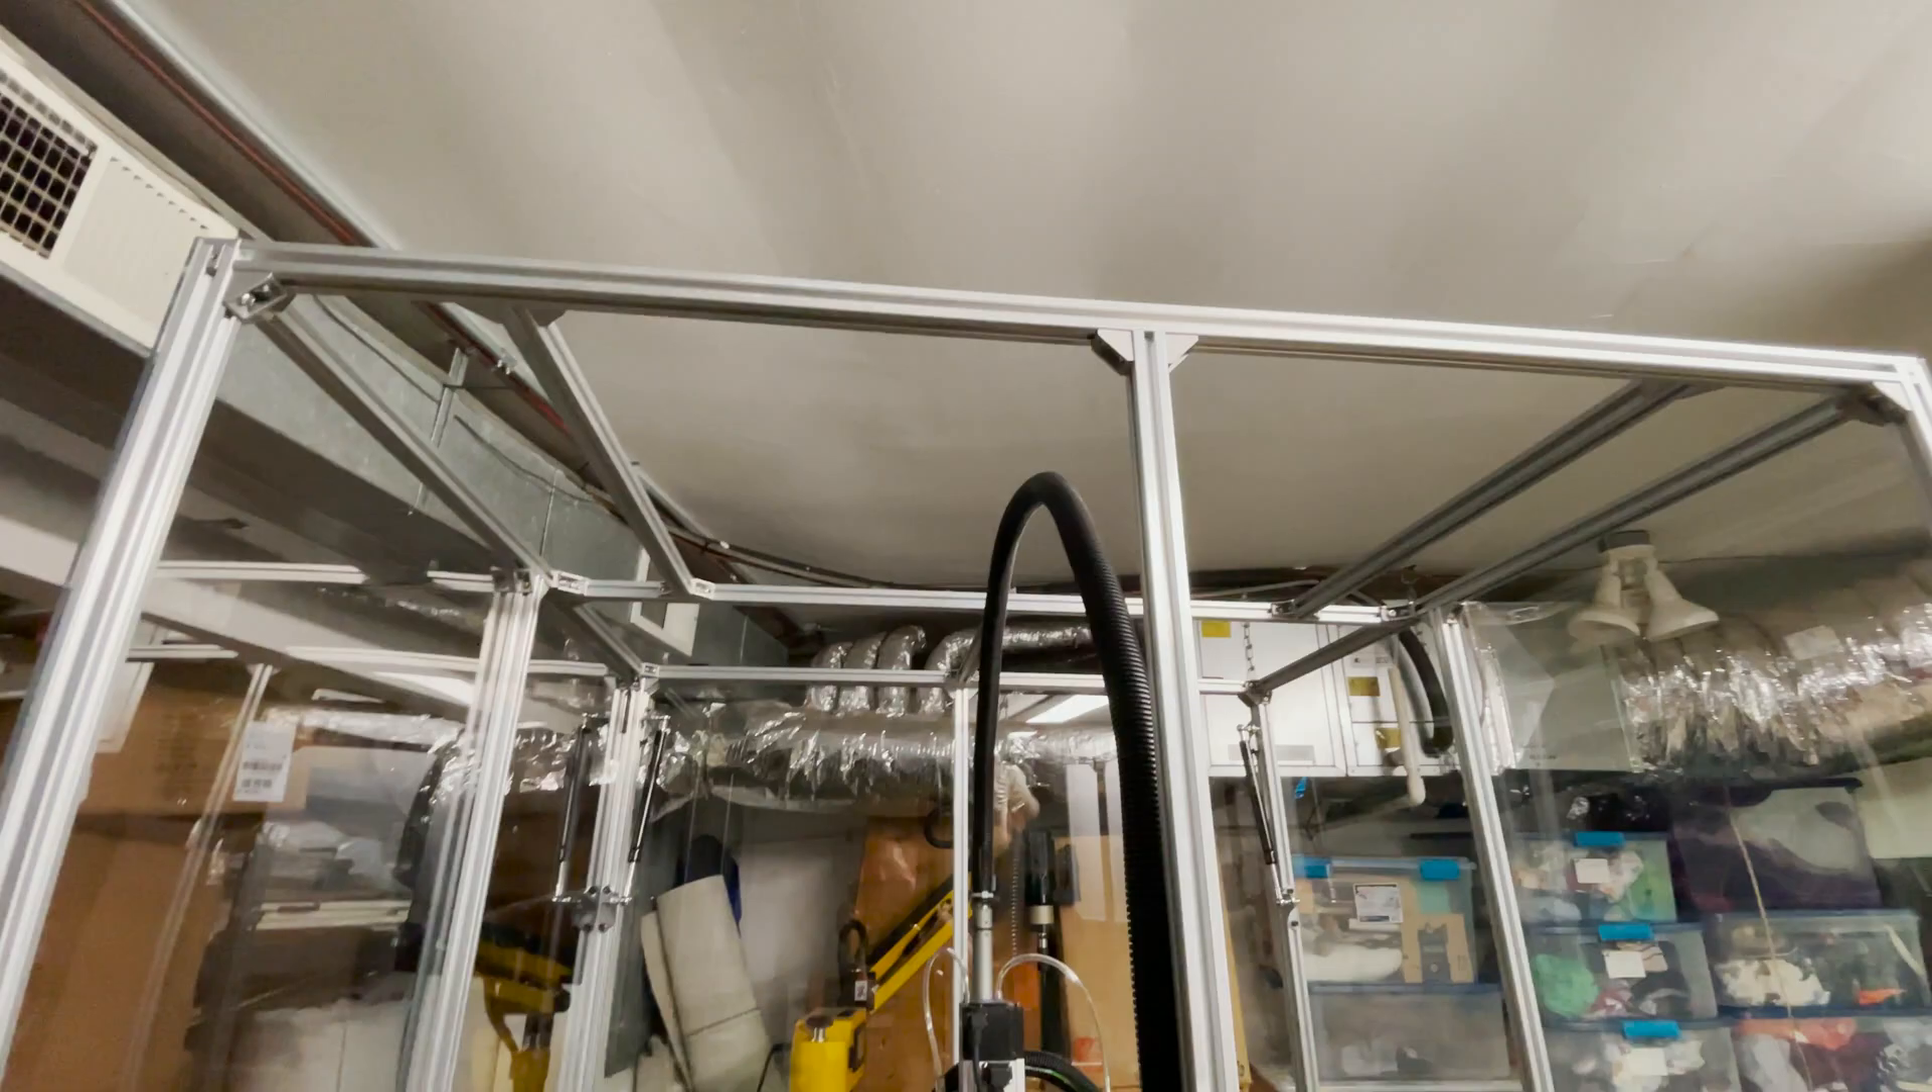I've got the extrusion installed for the top of the enclosure.